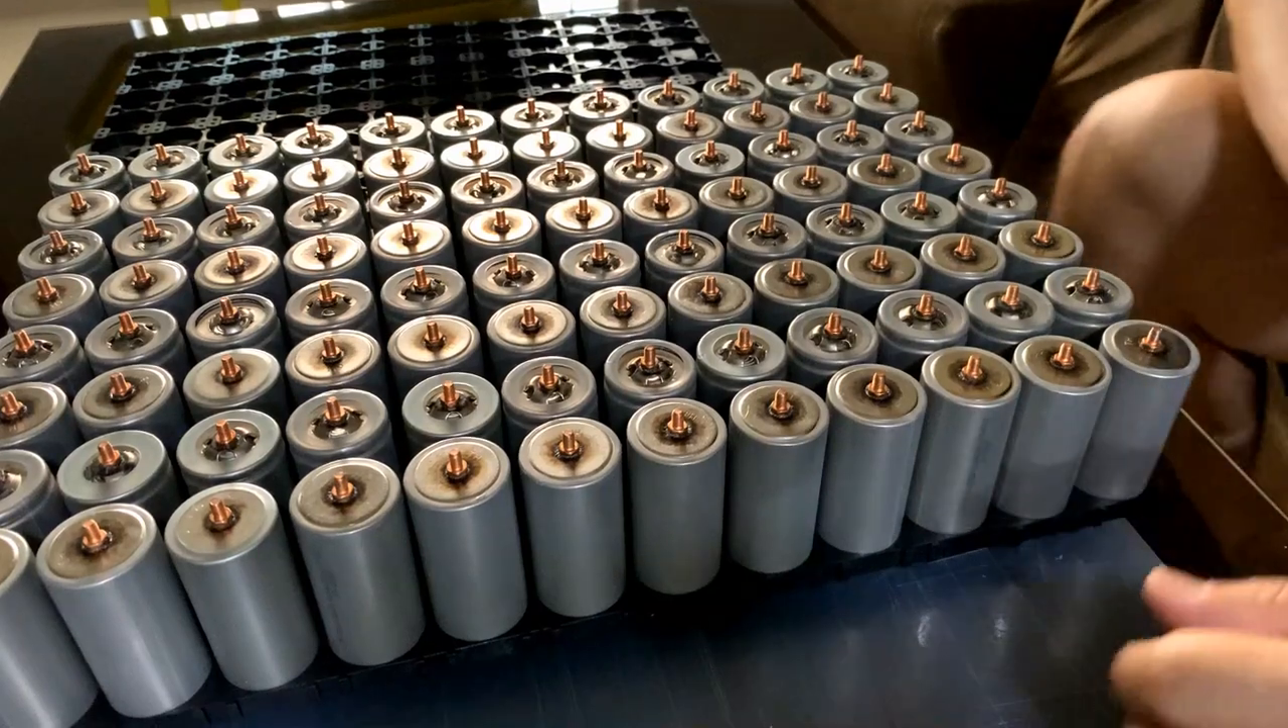Ayan, nailagay ko na ang mga cells sa cell holders.